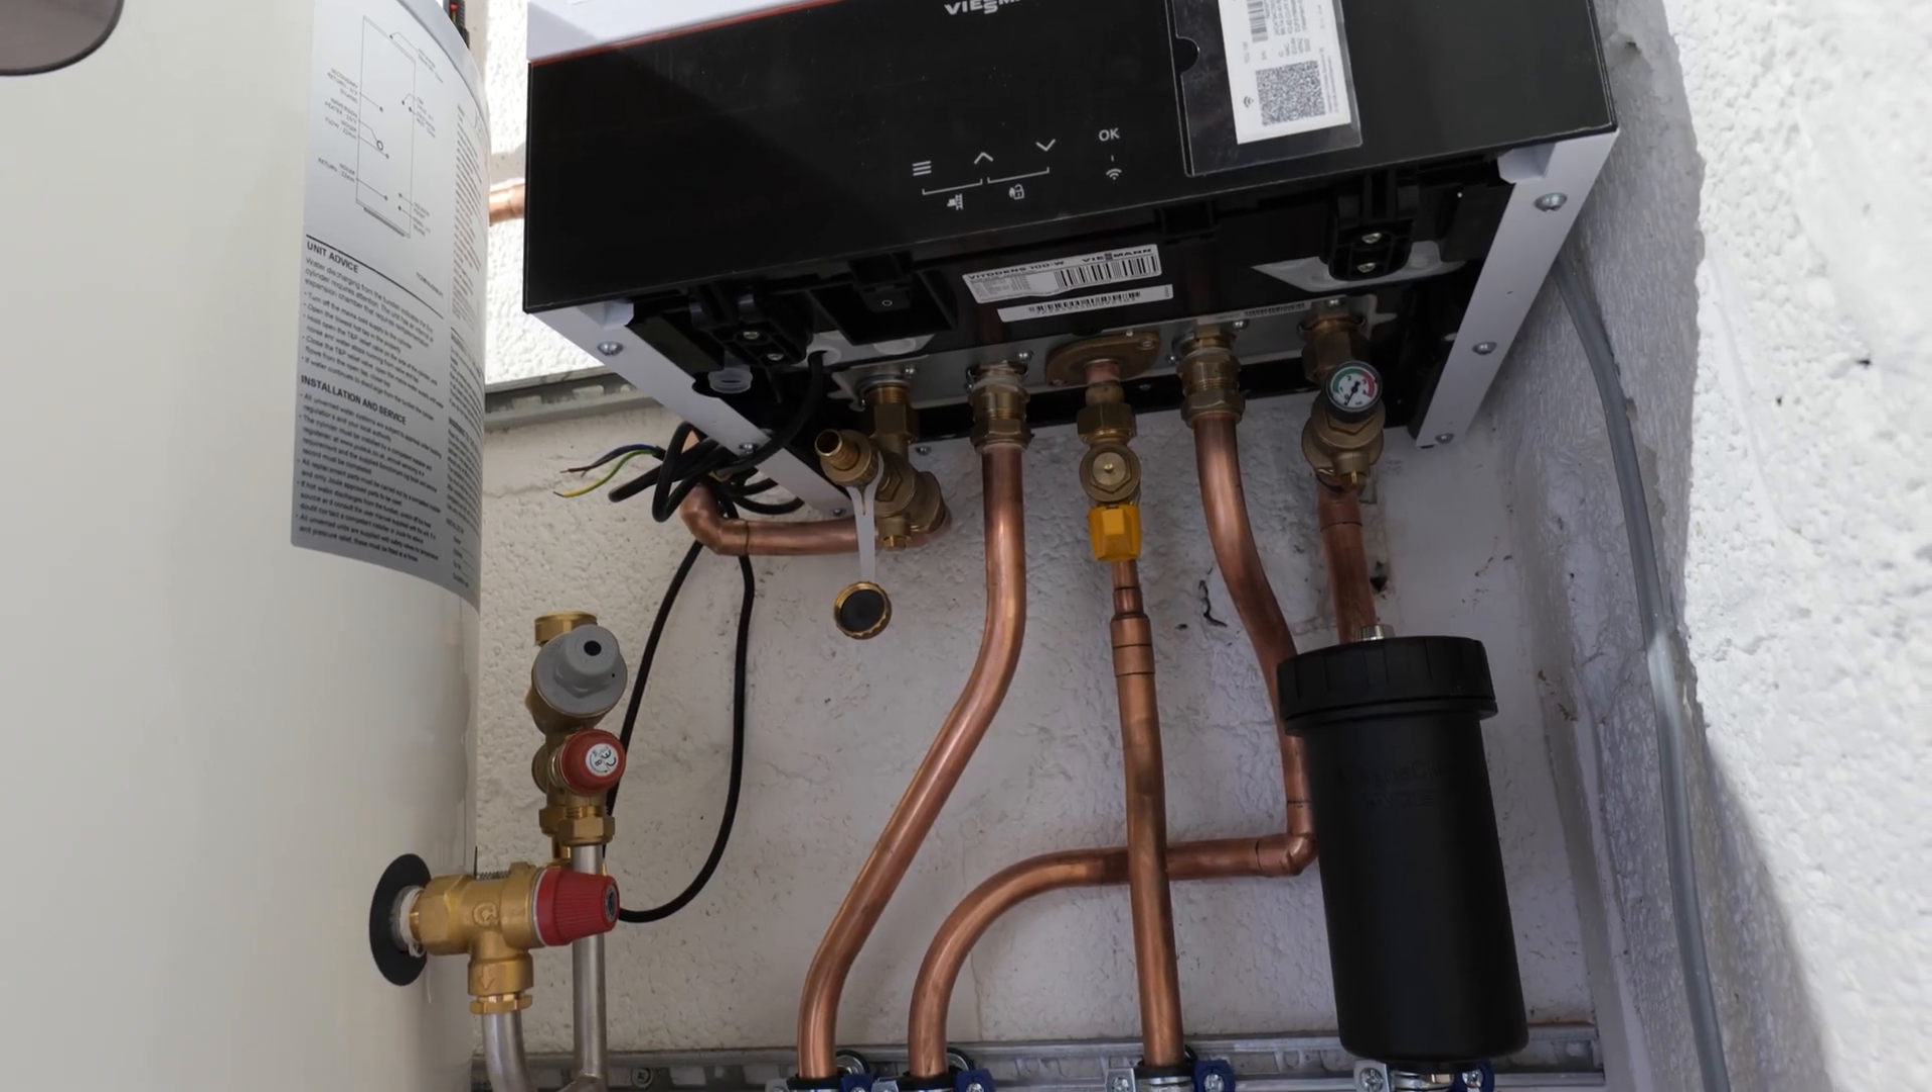Right that is the majority of the pipe work done now underneath the boiler.